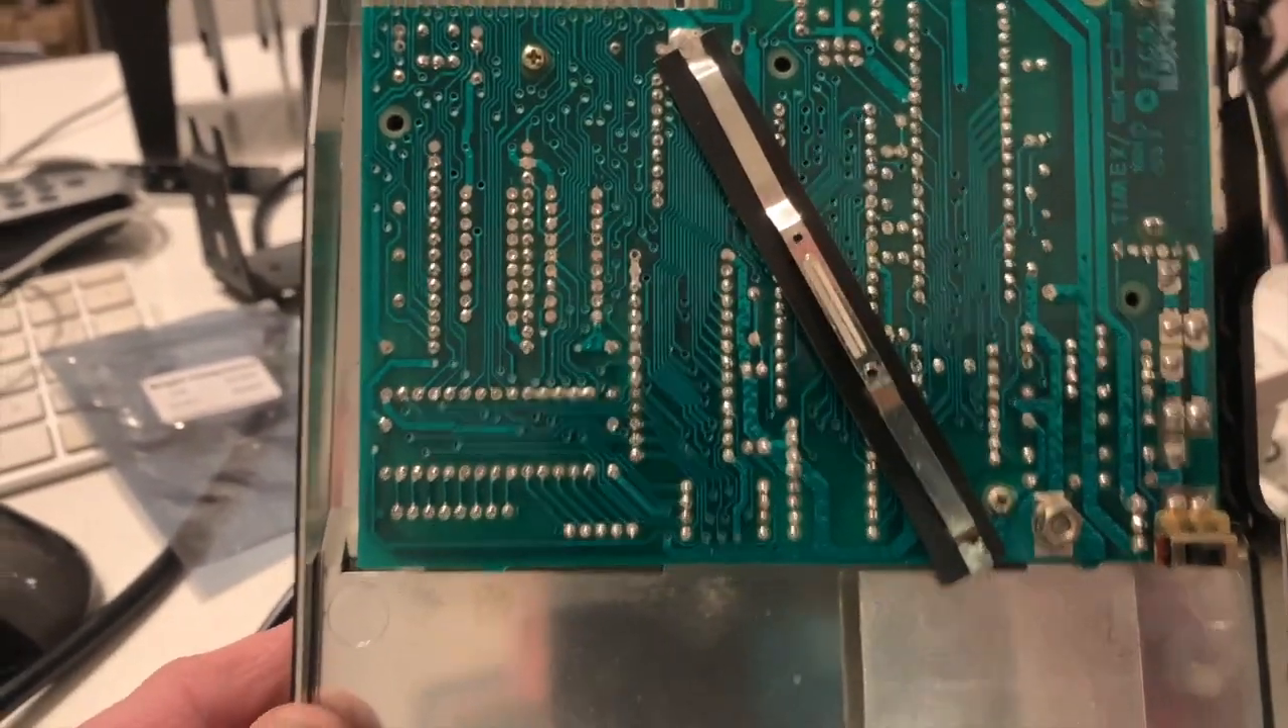Here's the Timex 1000 with the cover removed.